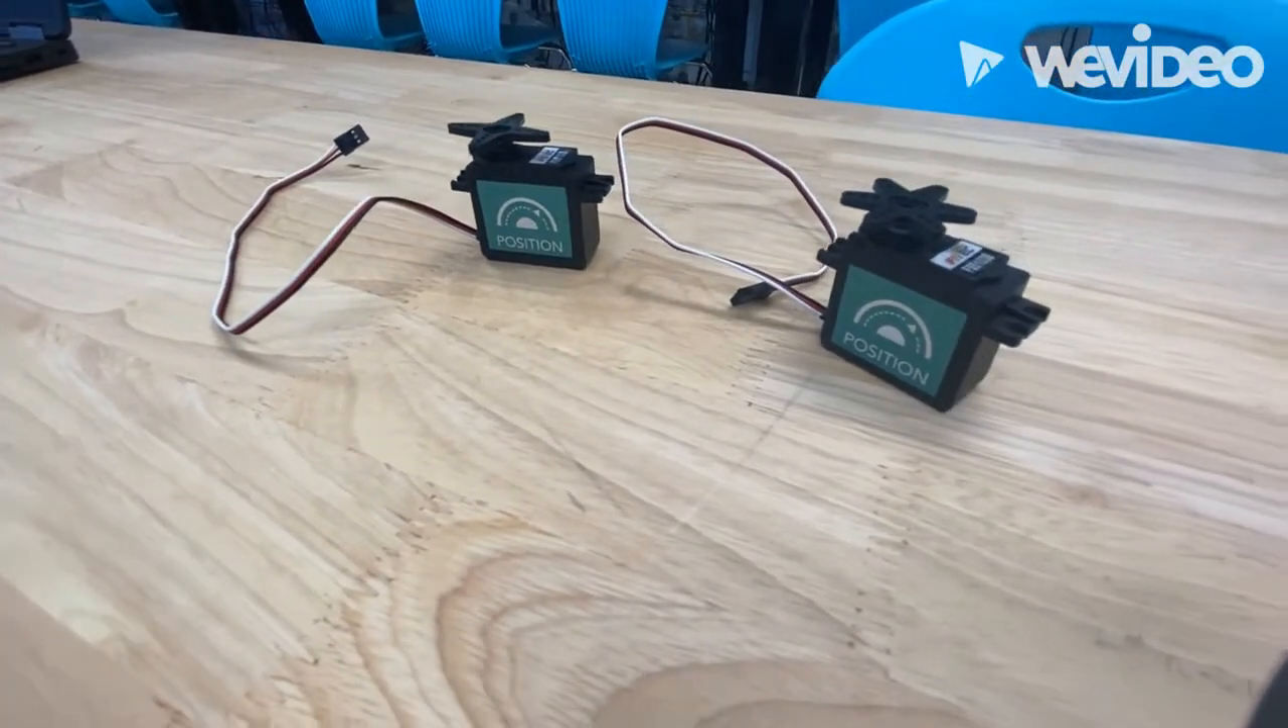And as you can see it comes with two straight out of the kit and I have attached the servo wheels so you see what that looks like when all assembled.